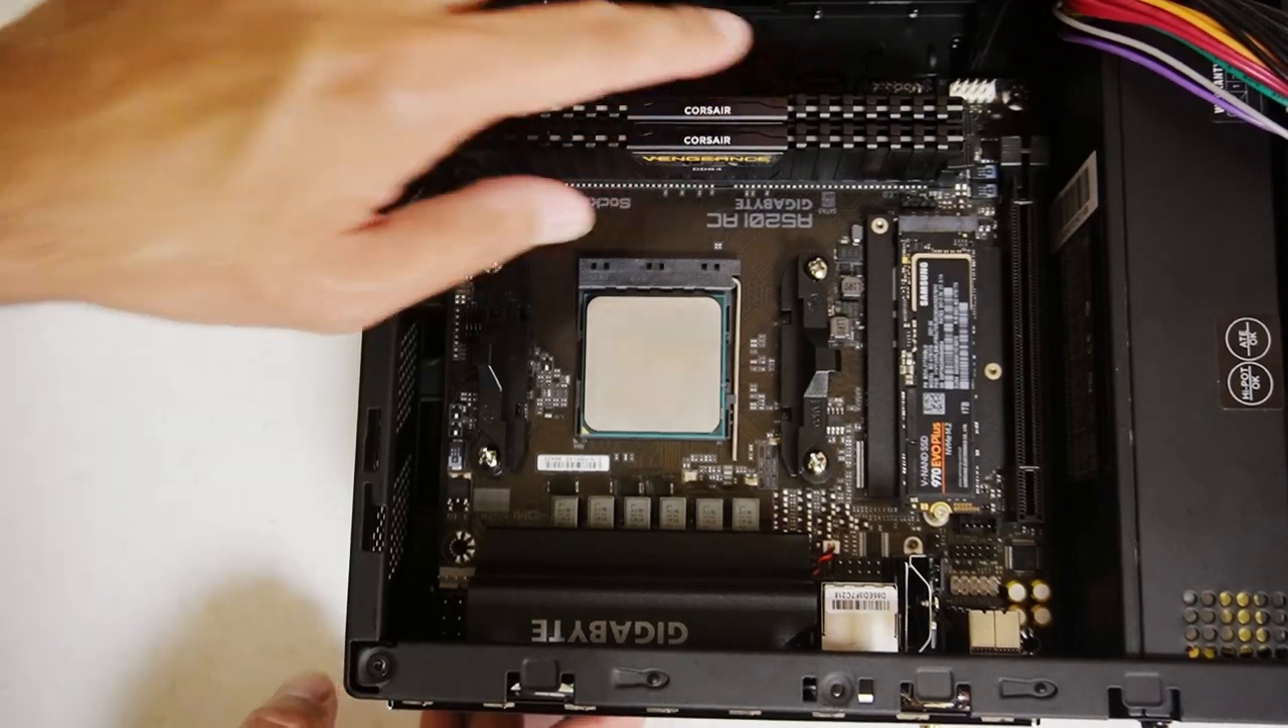So I've got the board in, took a bit of fiddling, but moved the cables all the way out the way to make it easier.